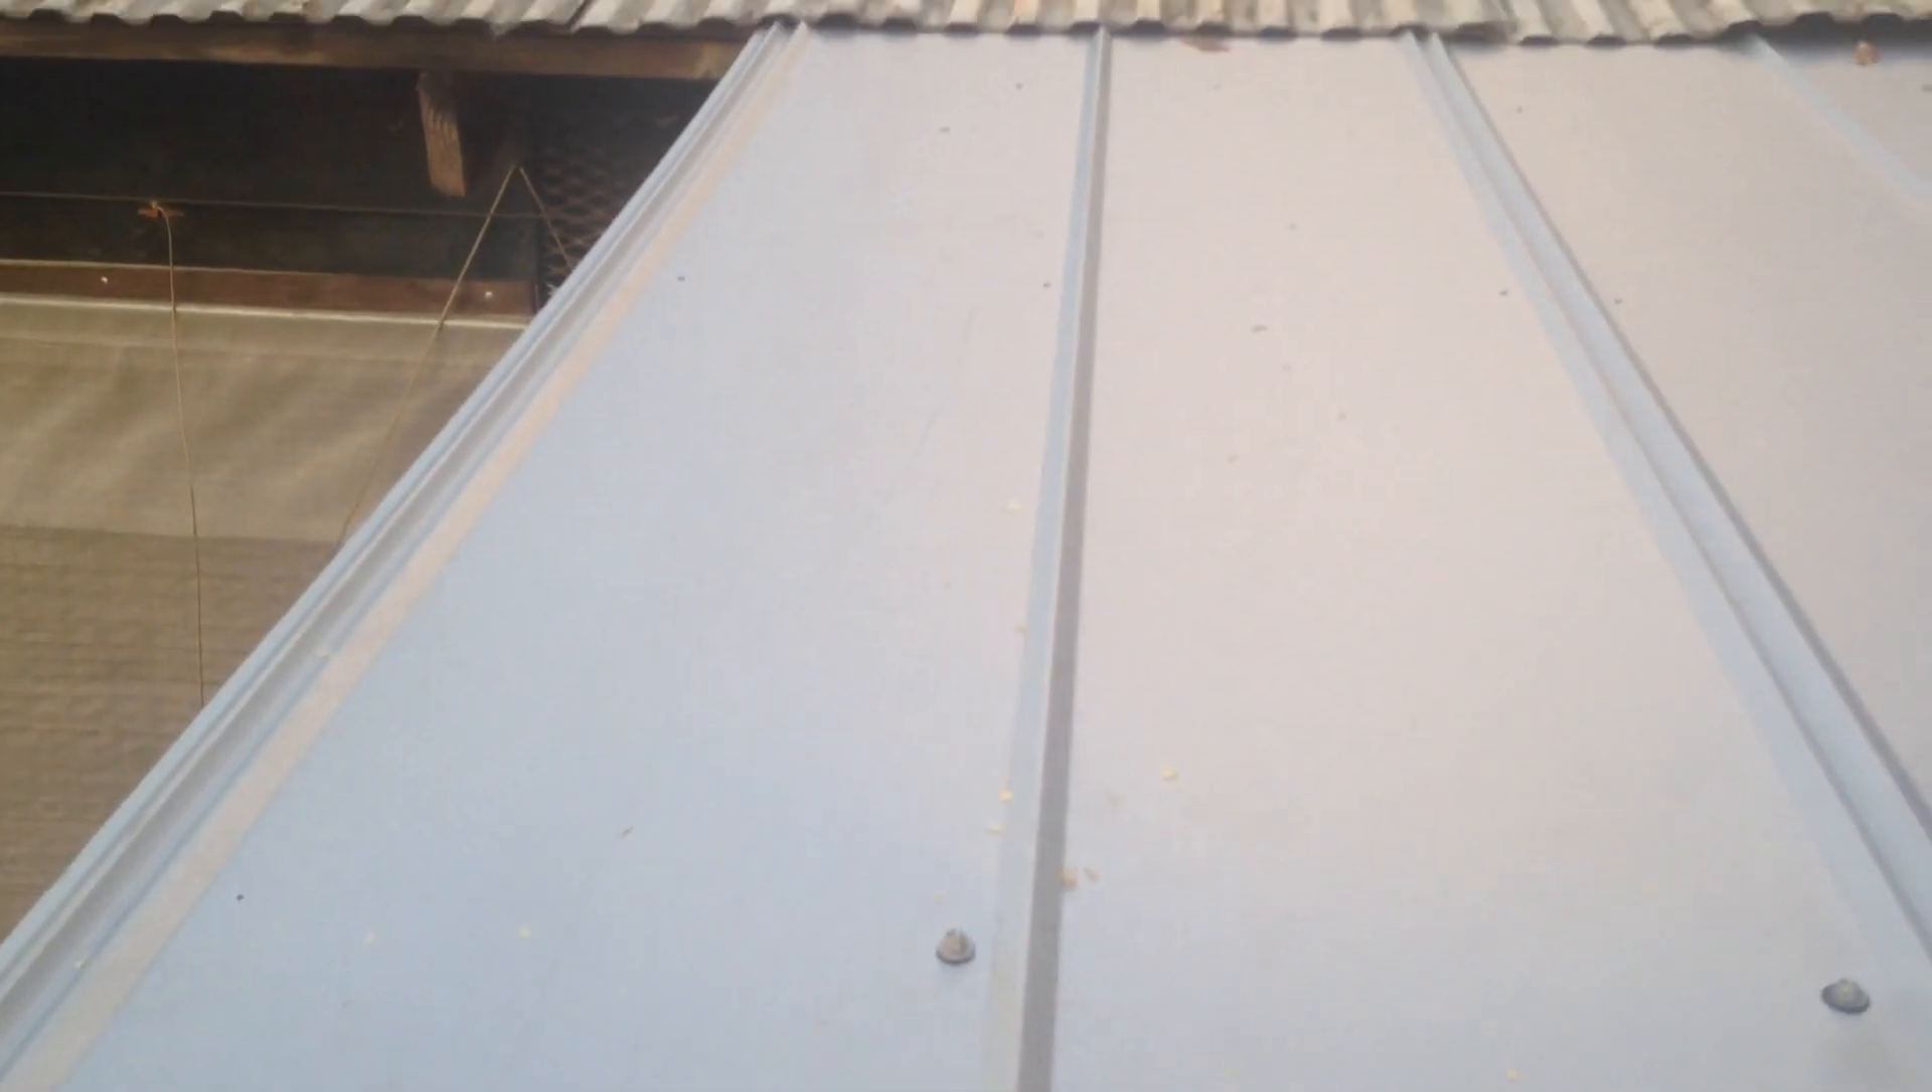Here's the new tin in place.